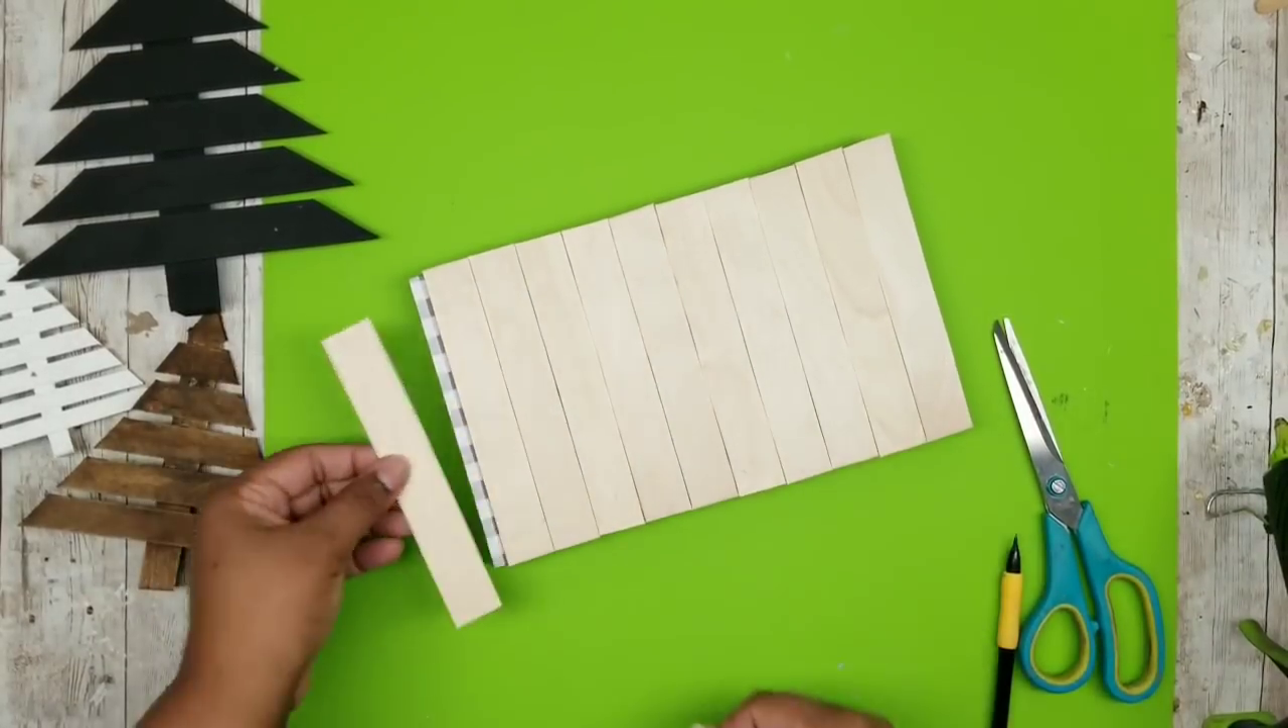Now you notice at the very end there's just a slither of a piece peeking out there so I'm just going to mark it off.